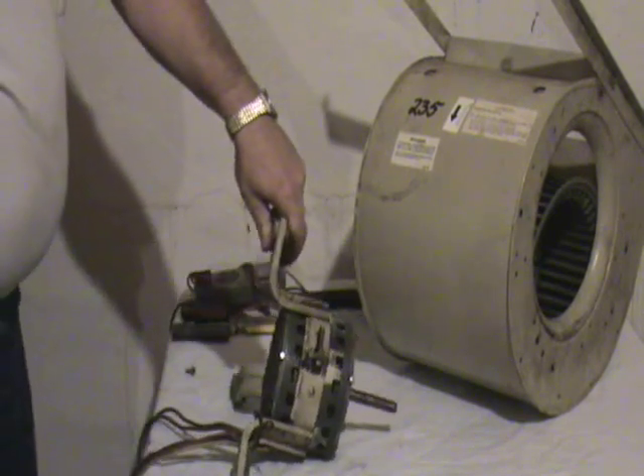After you've got the, the motor itself out, this is what it looks like.